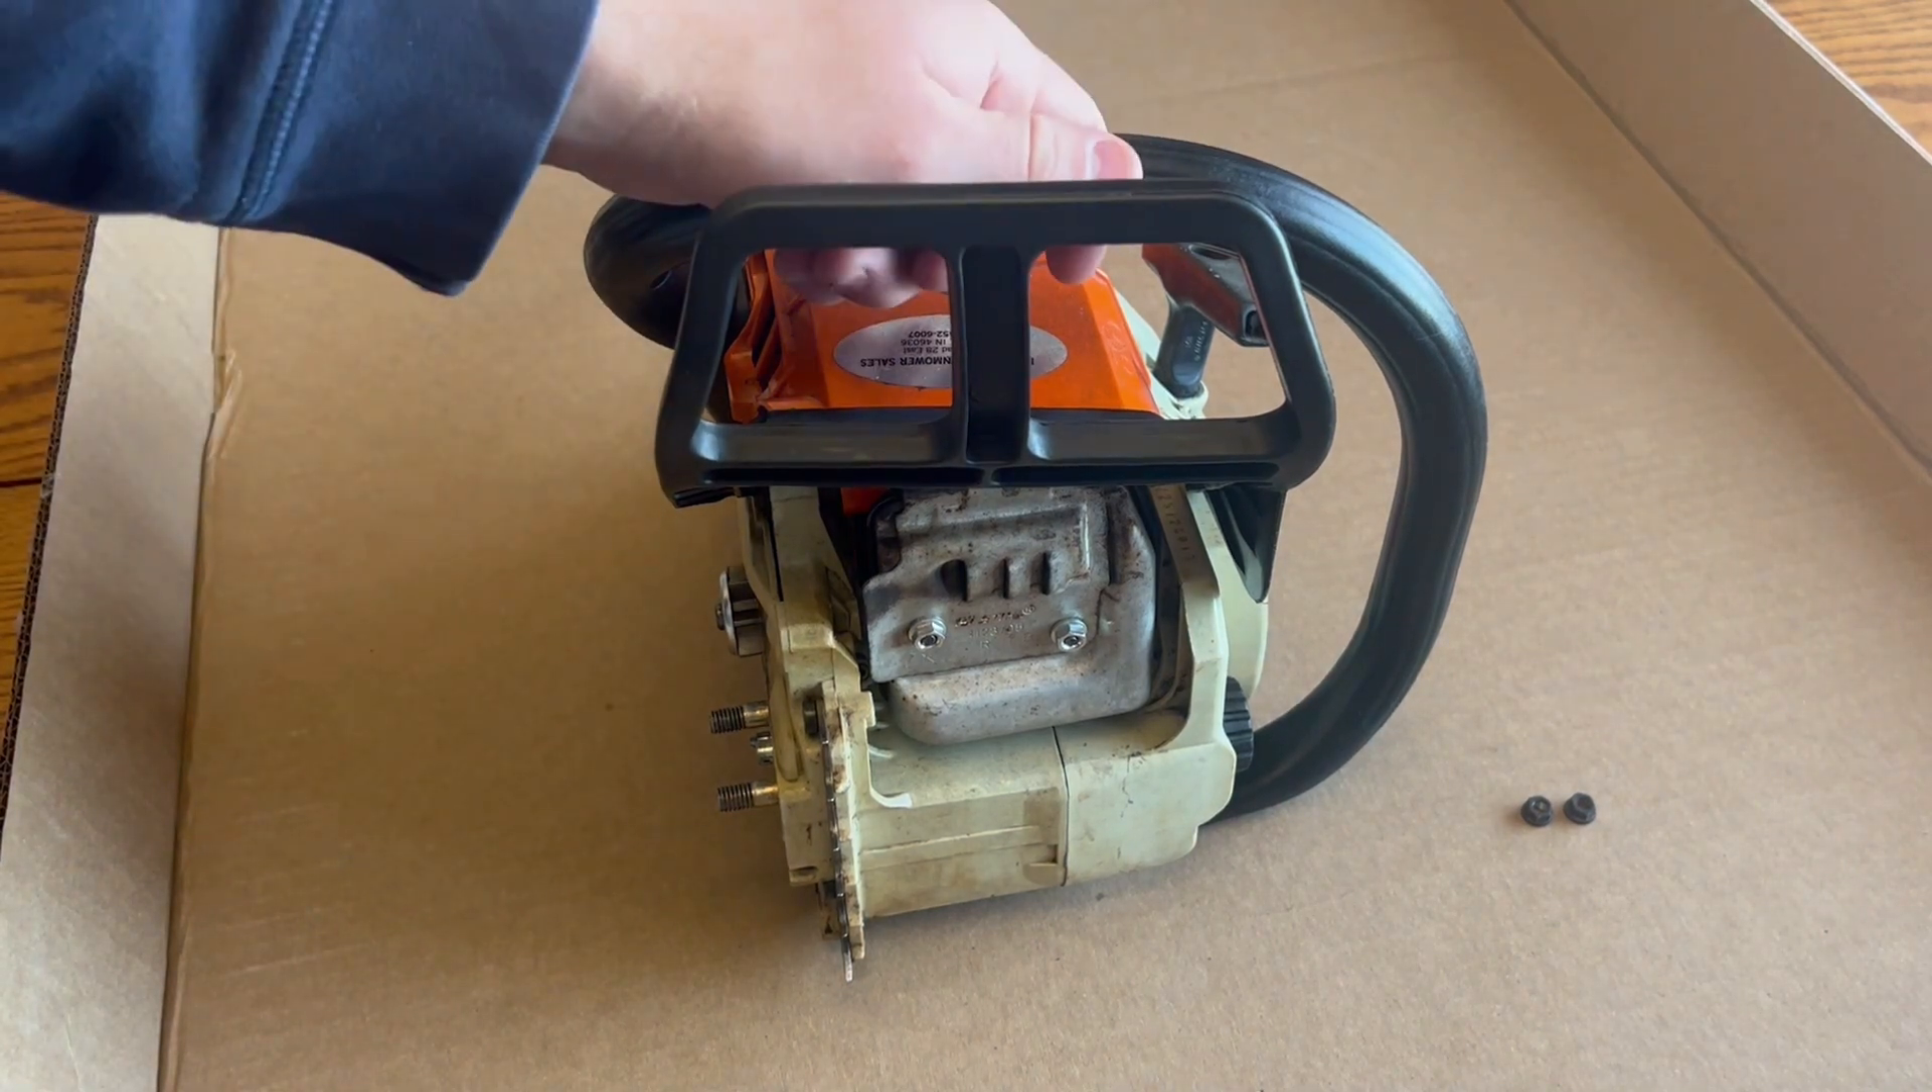I still need to throw a bar and chain on this thing and get it all buttoned up and lay it into some wood.